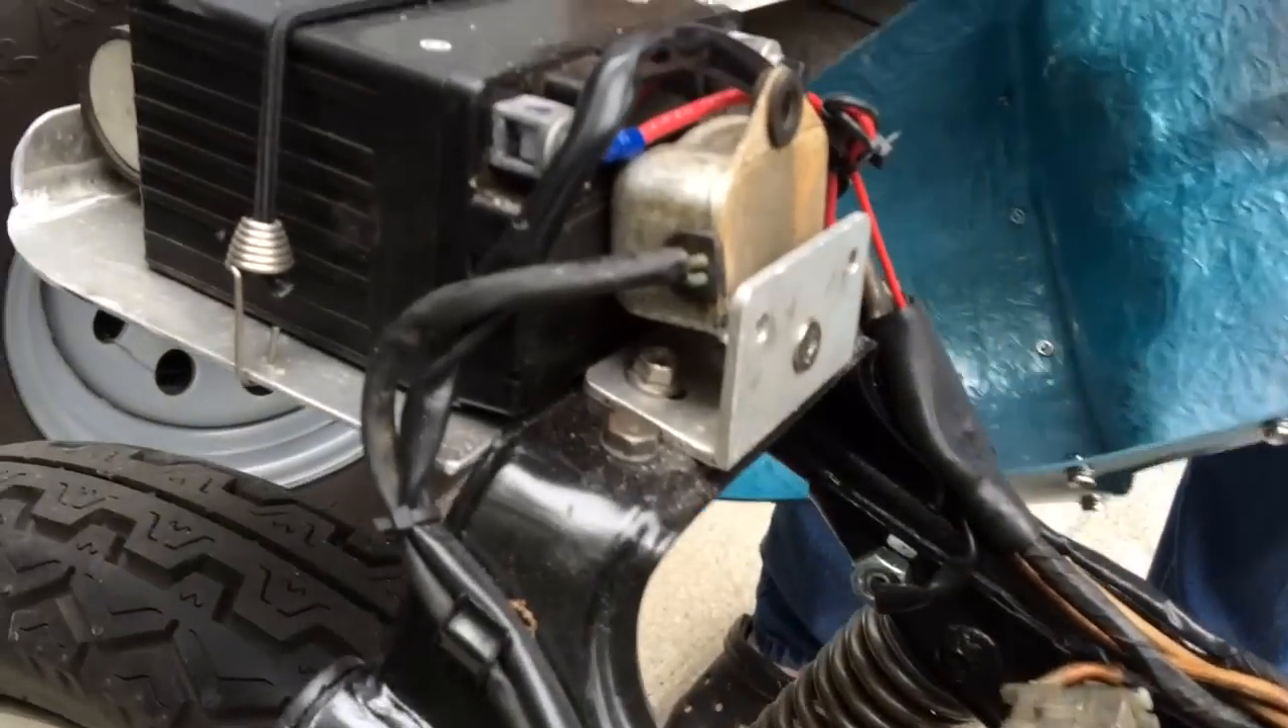Here's an angle iron piece that I've made that uses the two screws in the back and it's just fastened to the original frame.